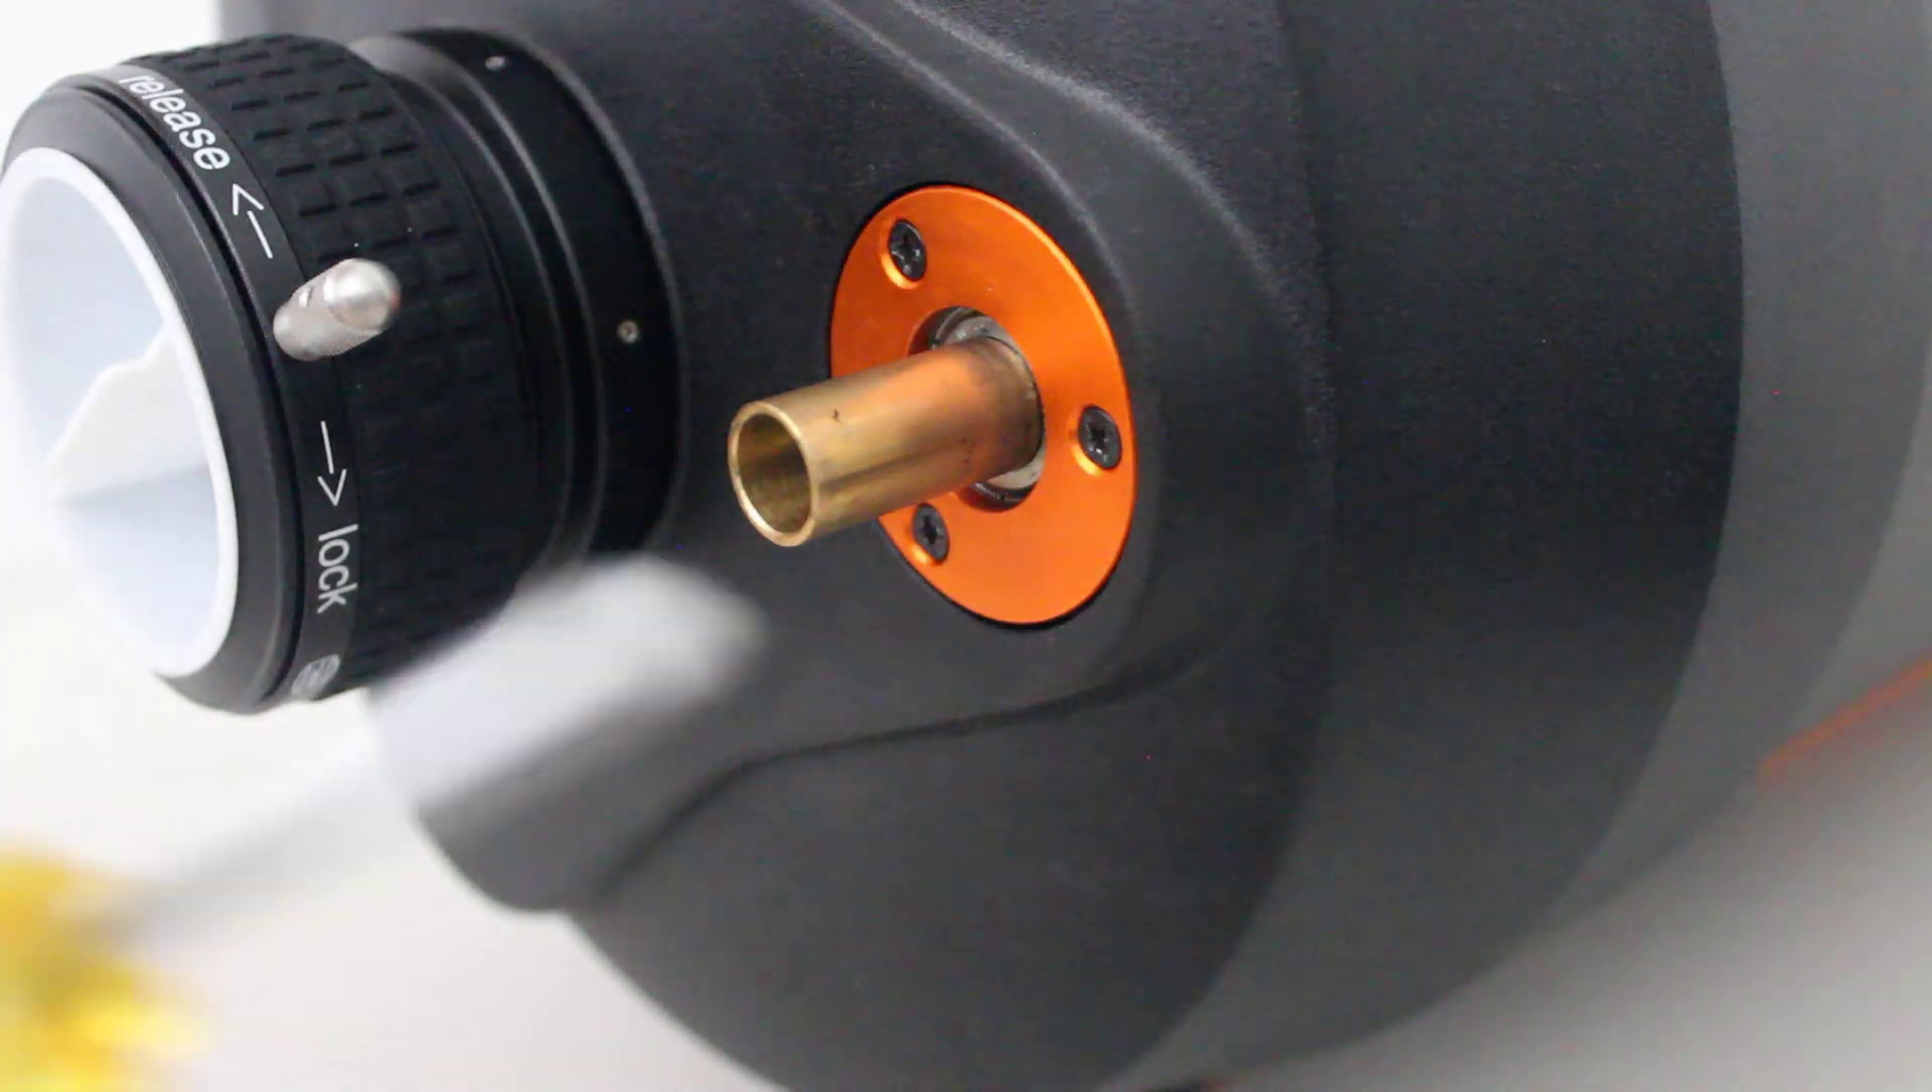Alright, there we go, and we exposed the focuser shaft.